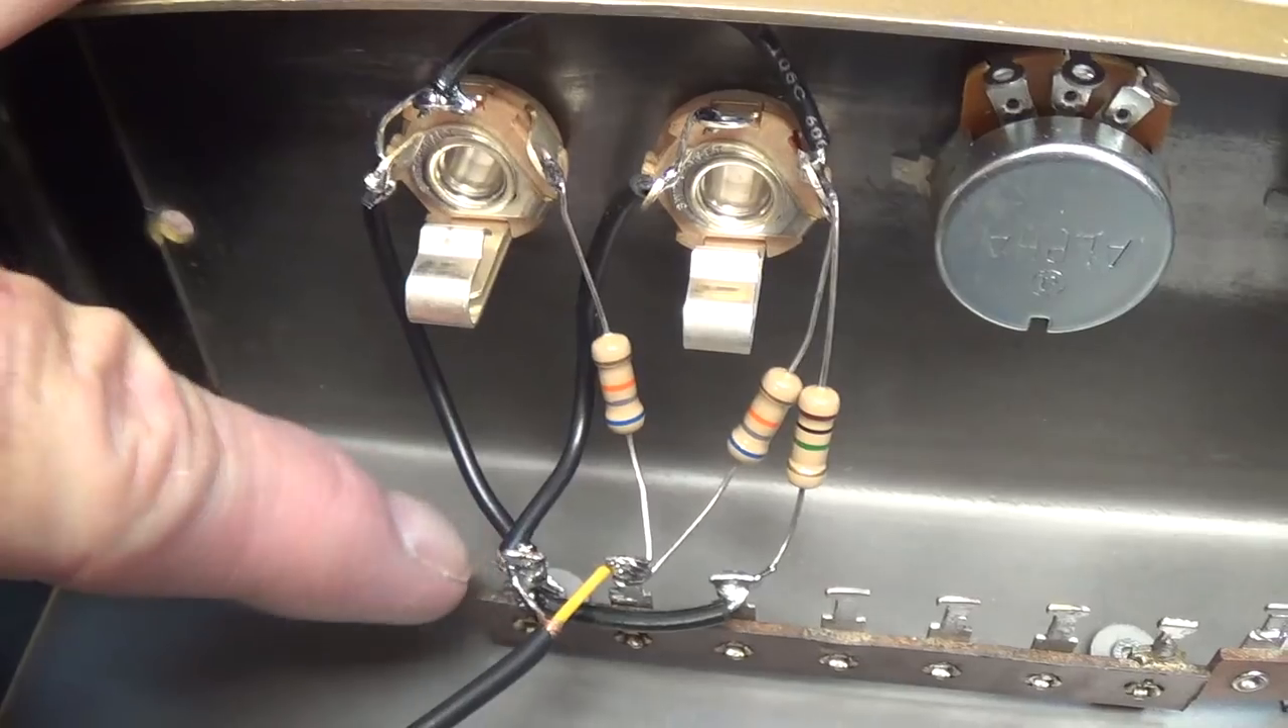Okay, here's the wiring to the two input jacks with the ground that is riveted to the chassis.